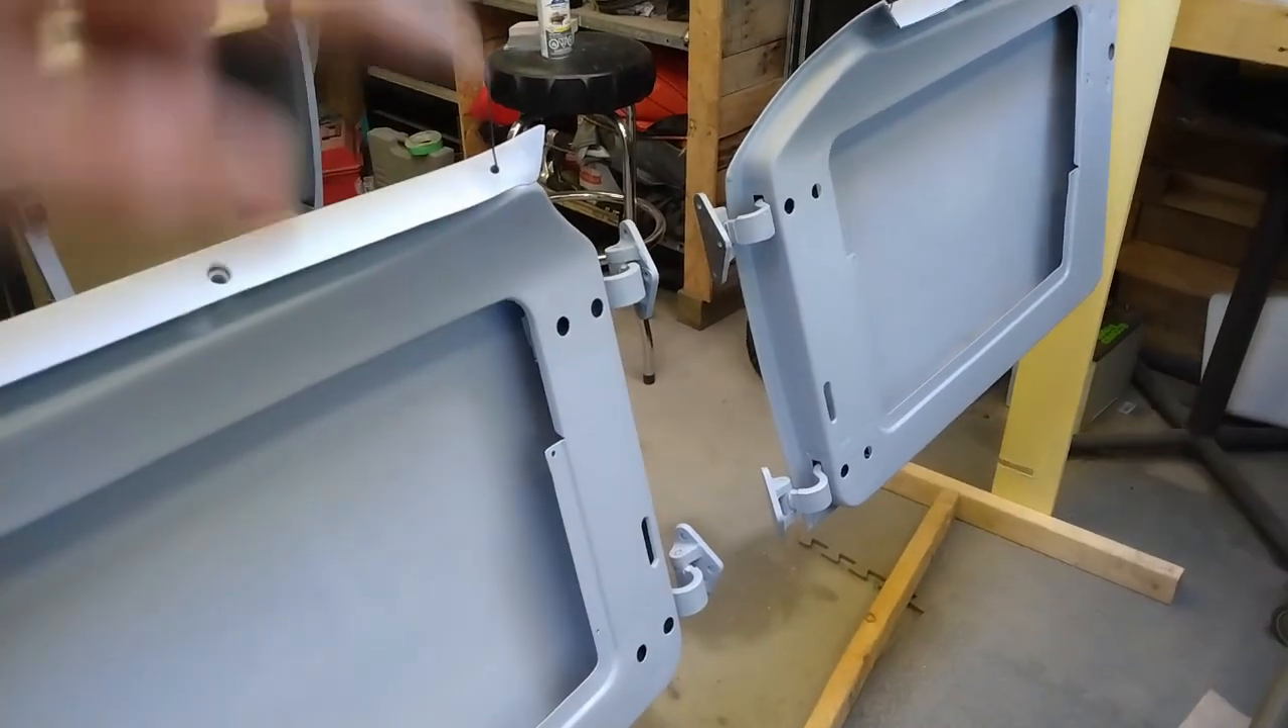You can see I've got the door hinges mounted.